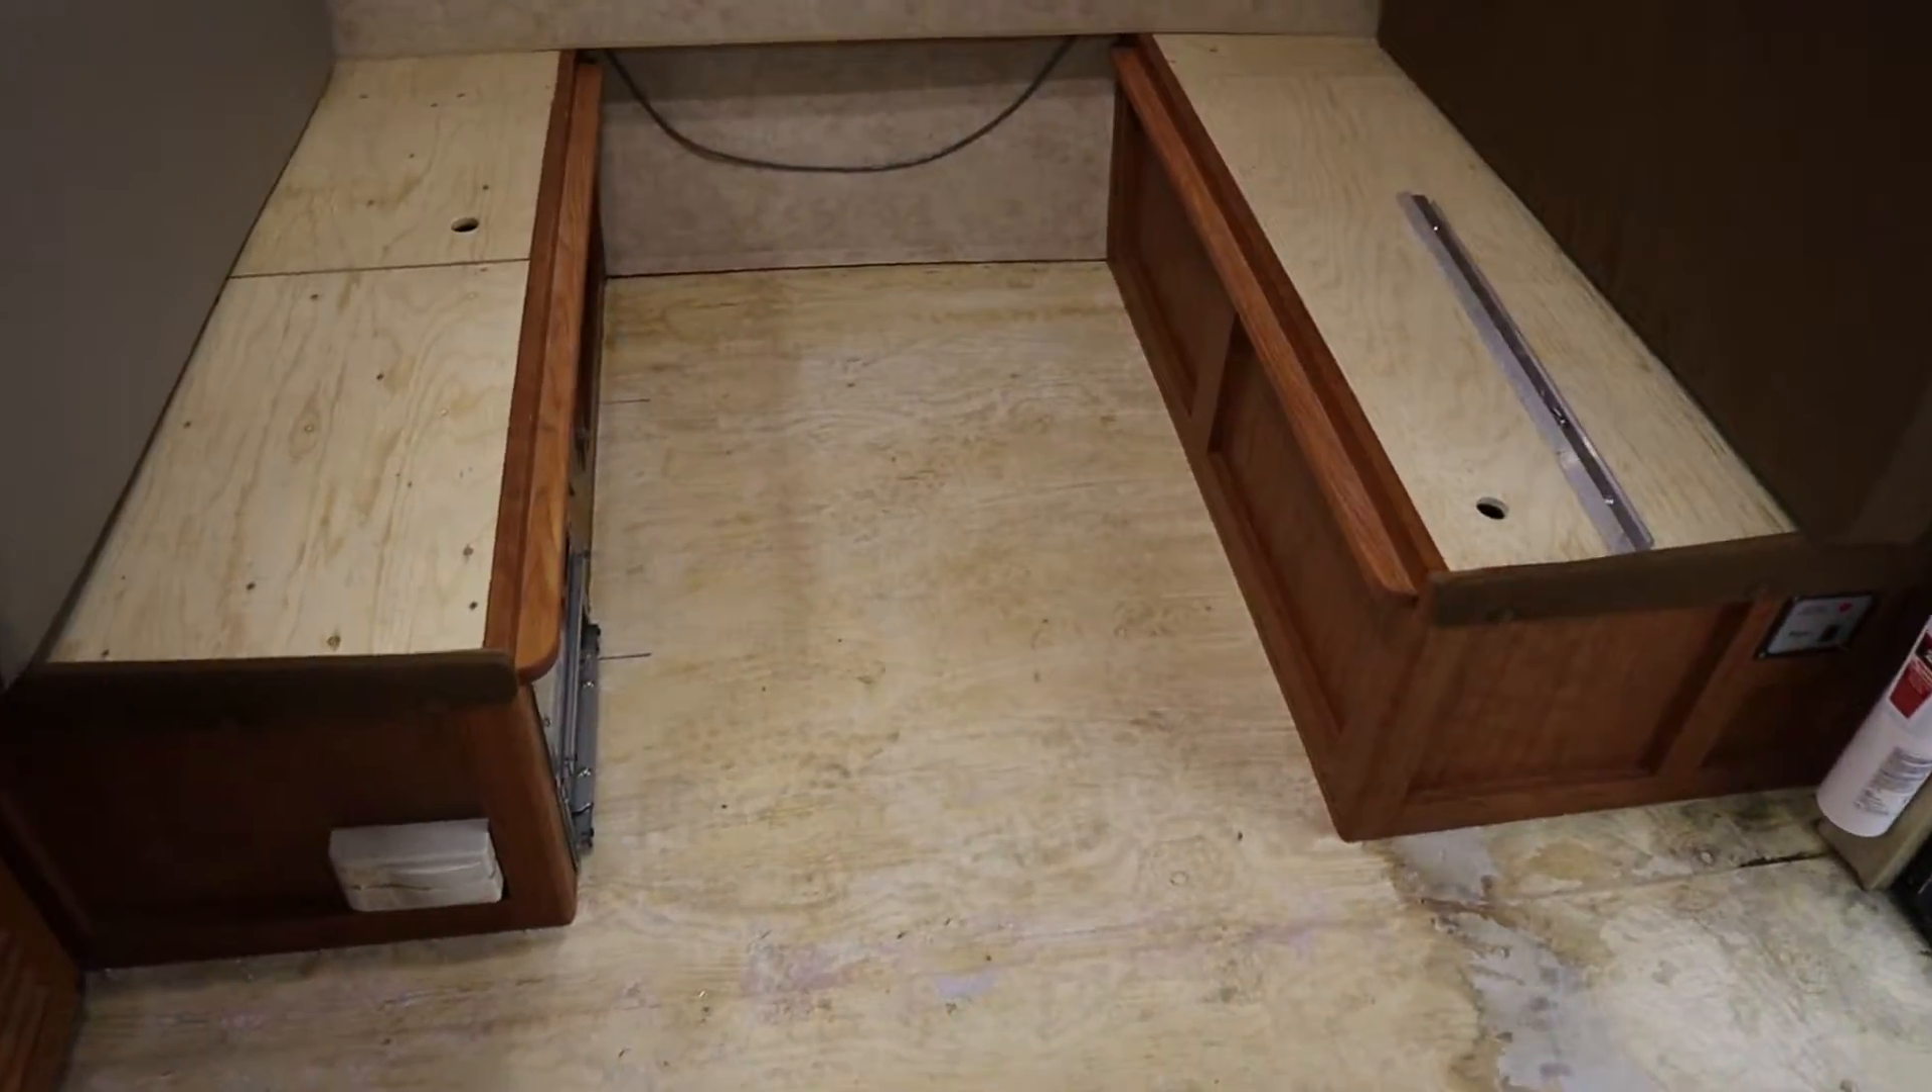So there it is all the vinyl floorings out.